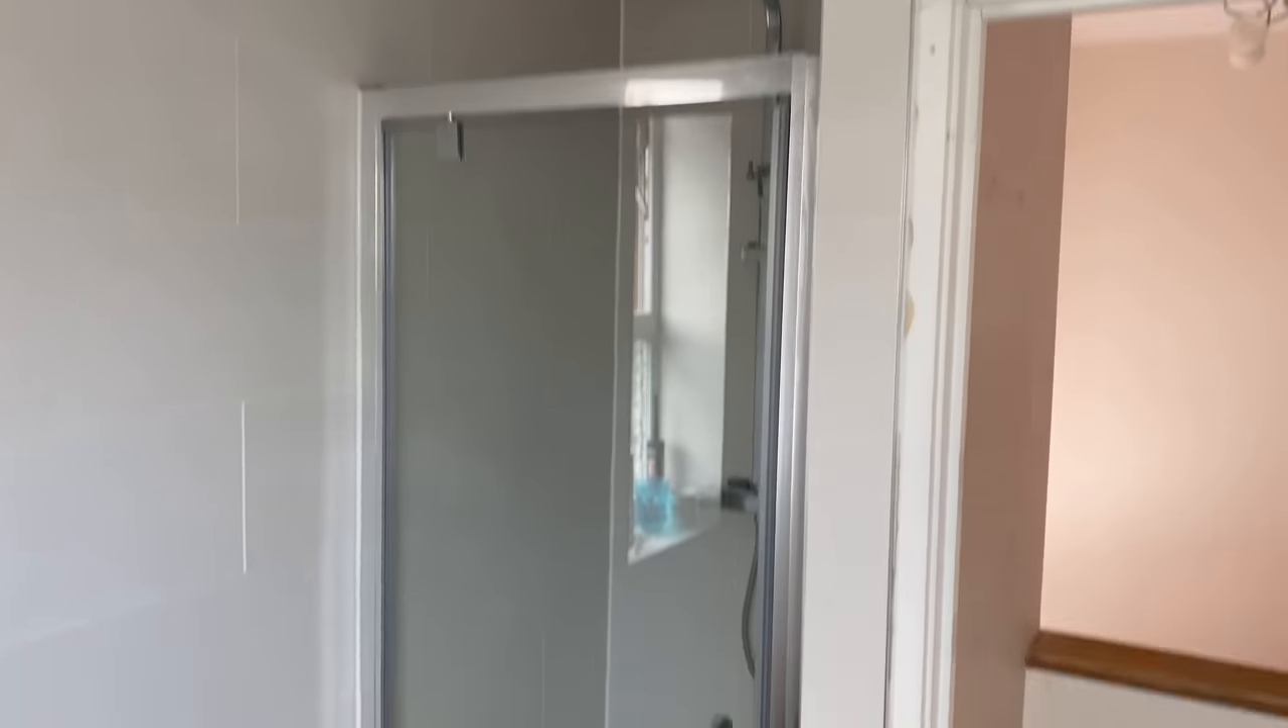The shower screen's all in there.